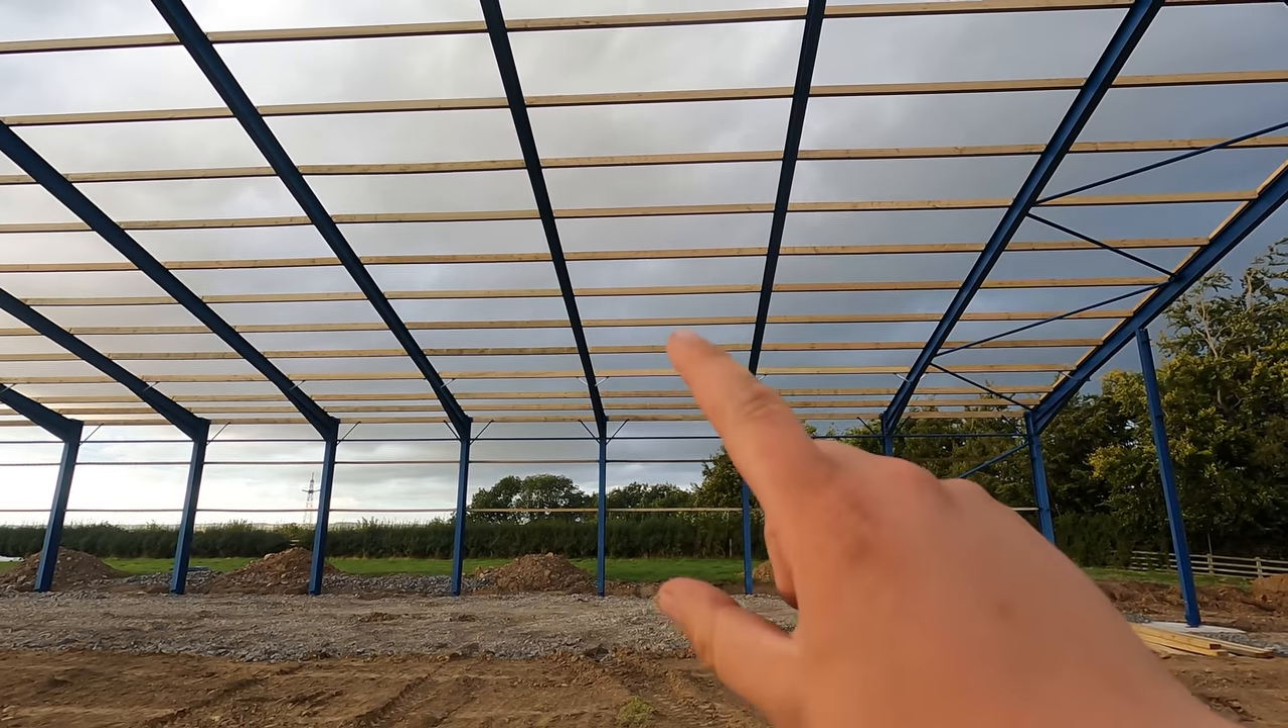They've got all the purlins in.